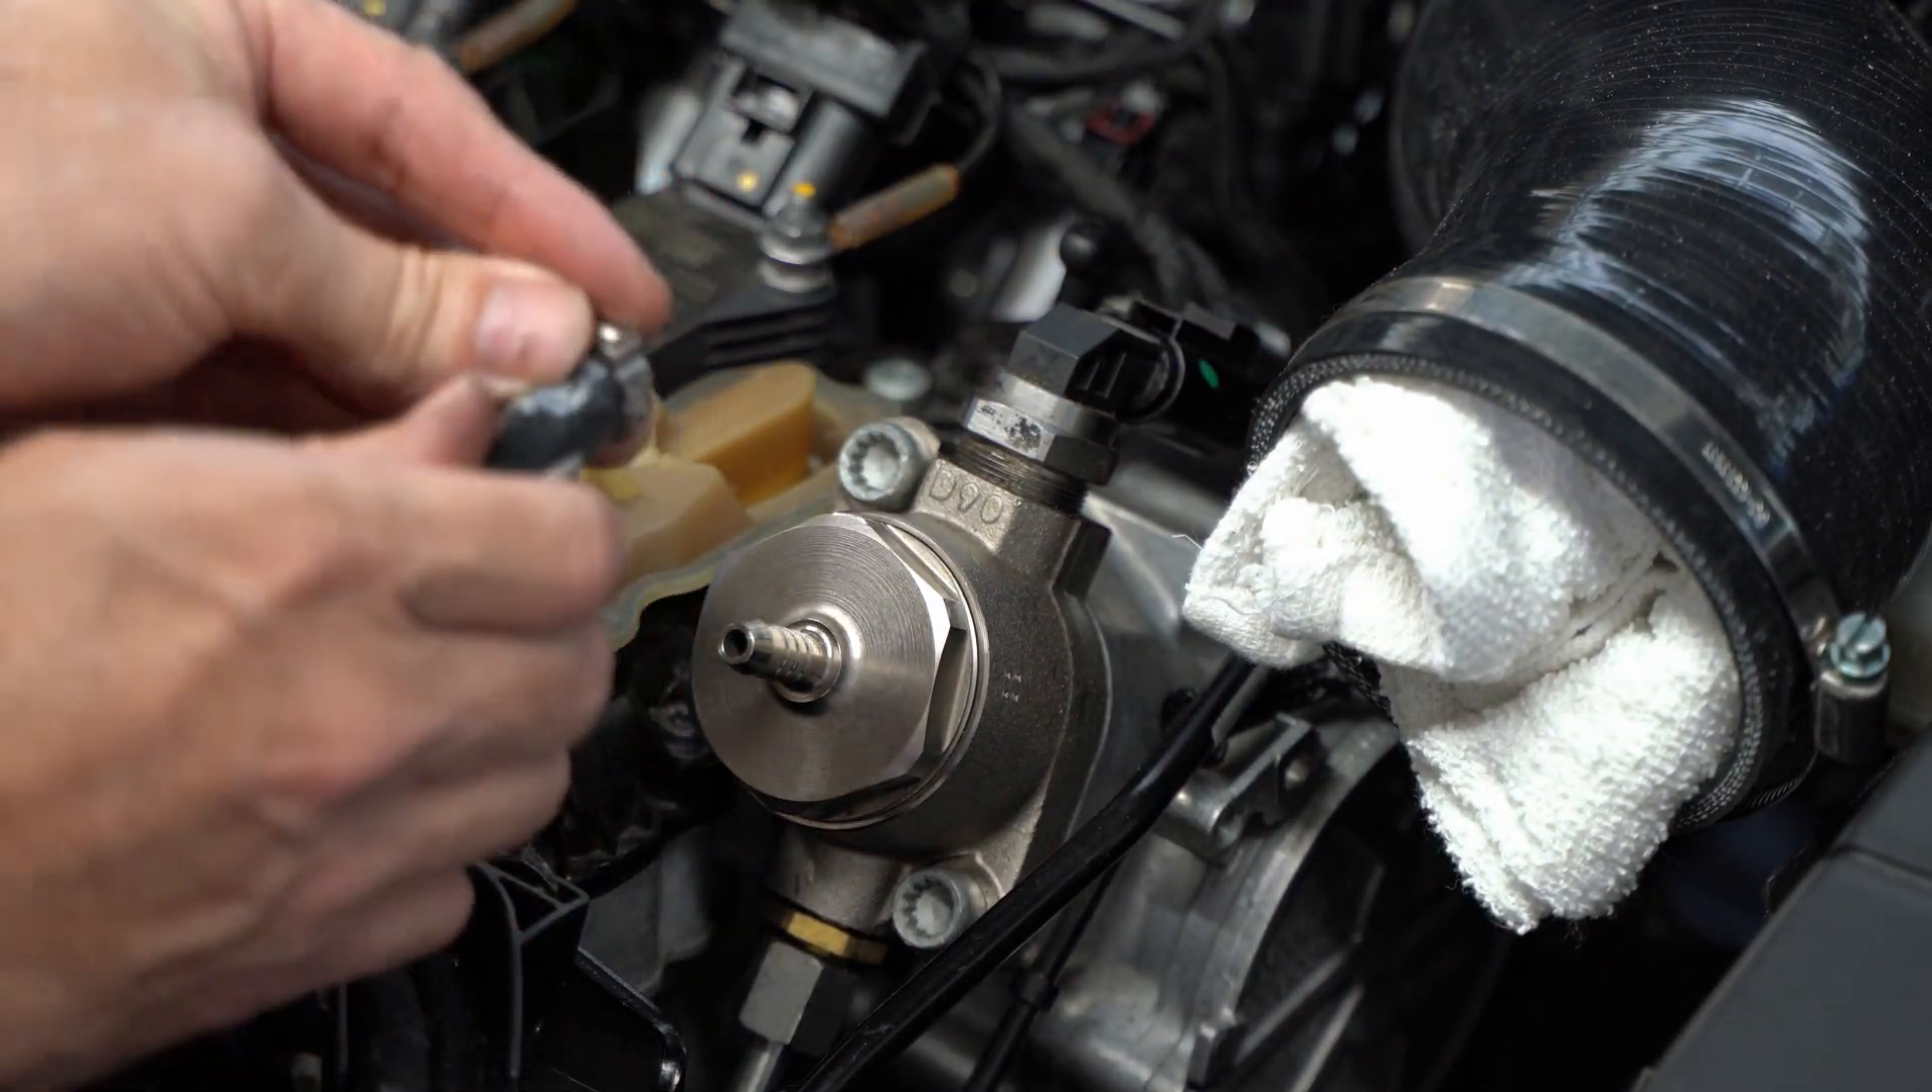And then the last thing I need to do is put this fuel hose on.